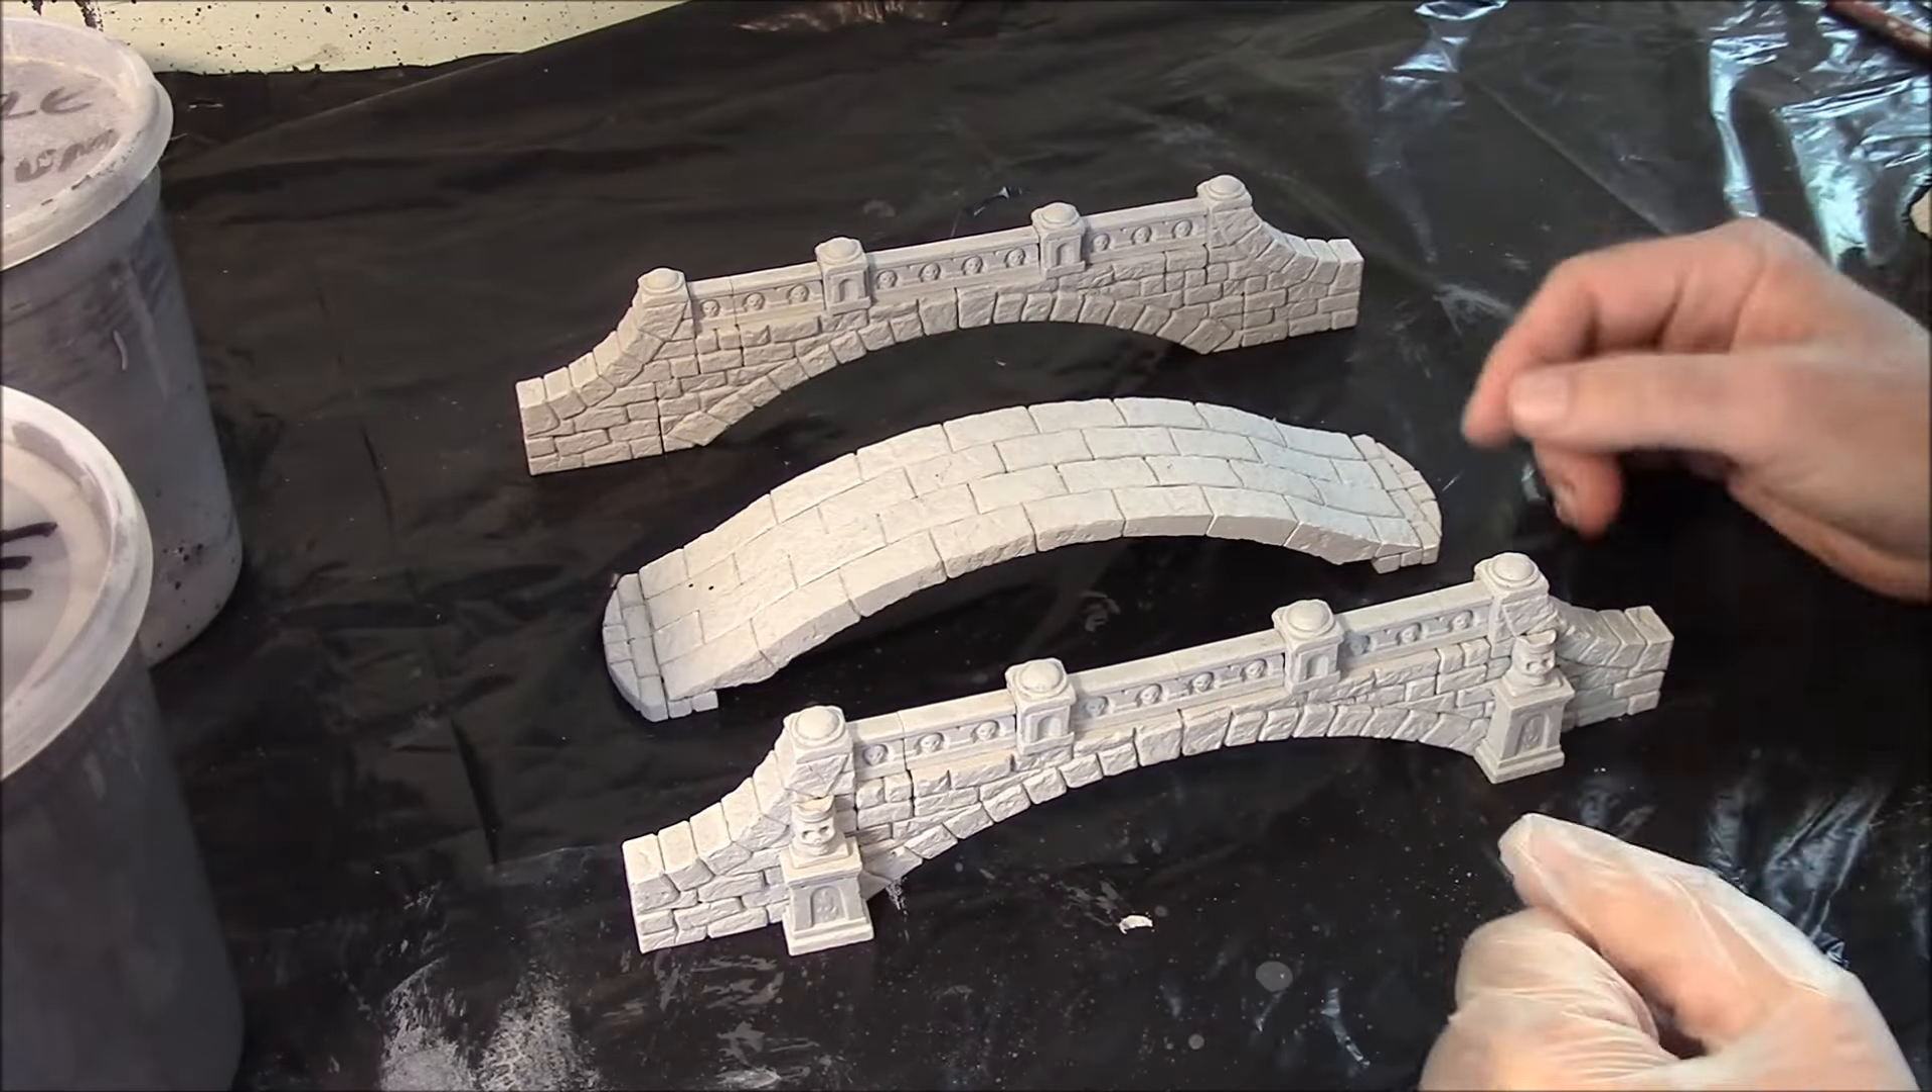Notice that I have not glued the bridge together at this point.